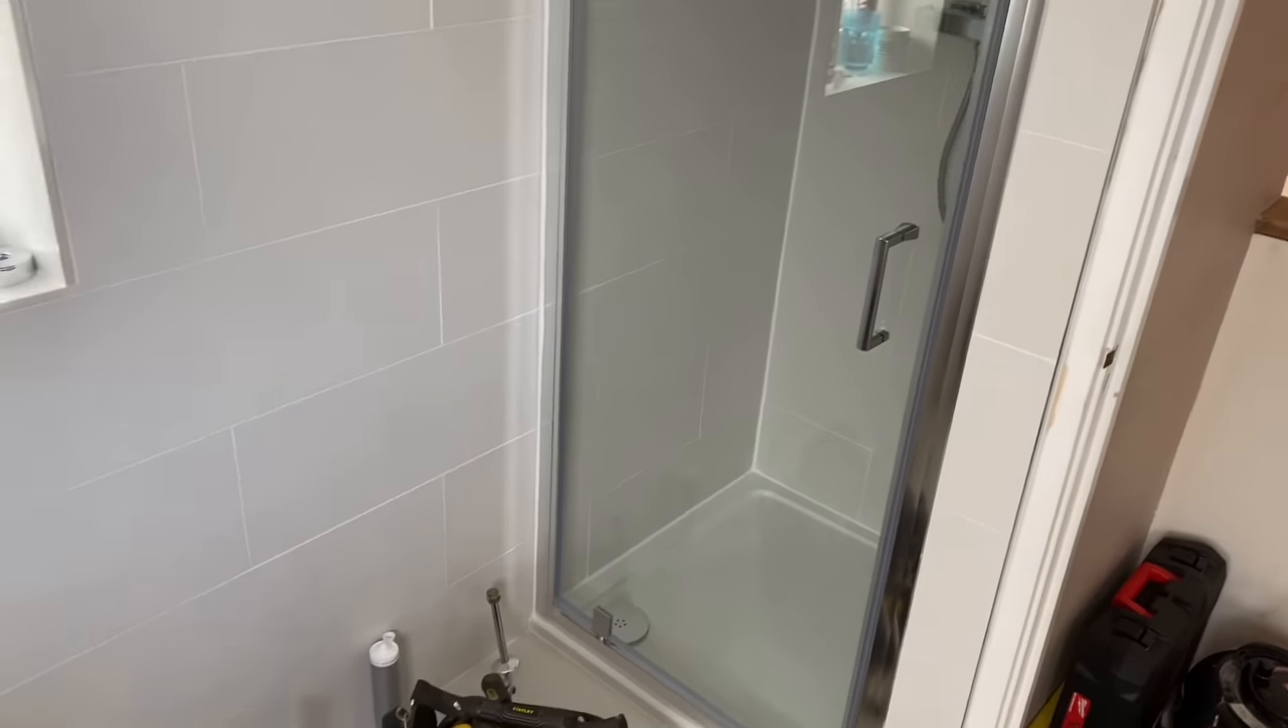The shower screen's all in there.